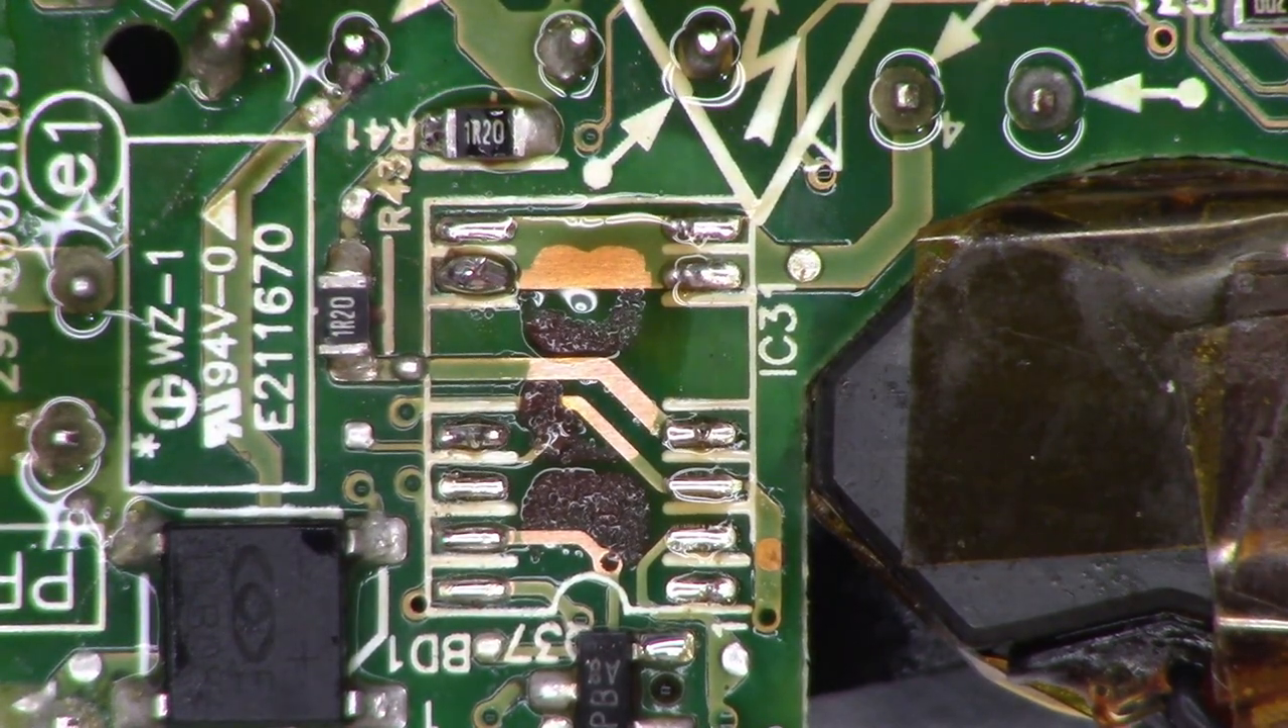And the chip is off the board.